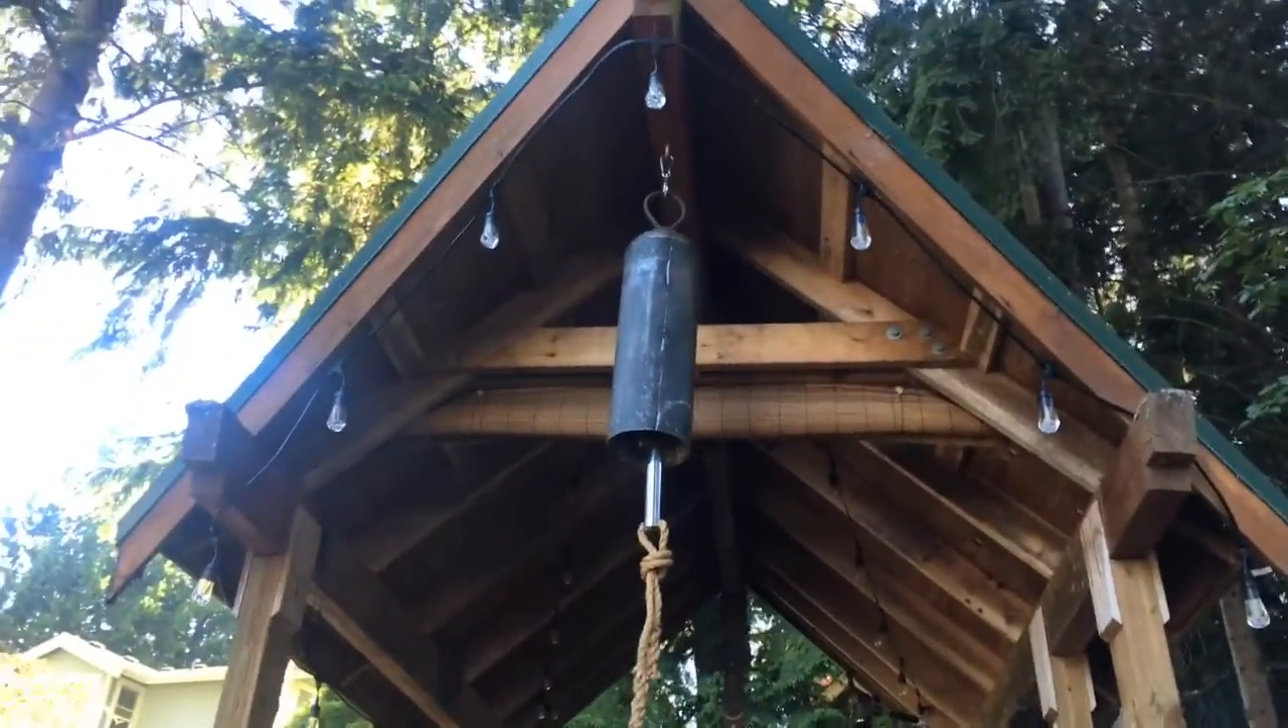Well there's the bell with the new ring on the top.